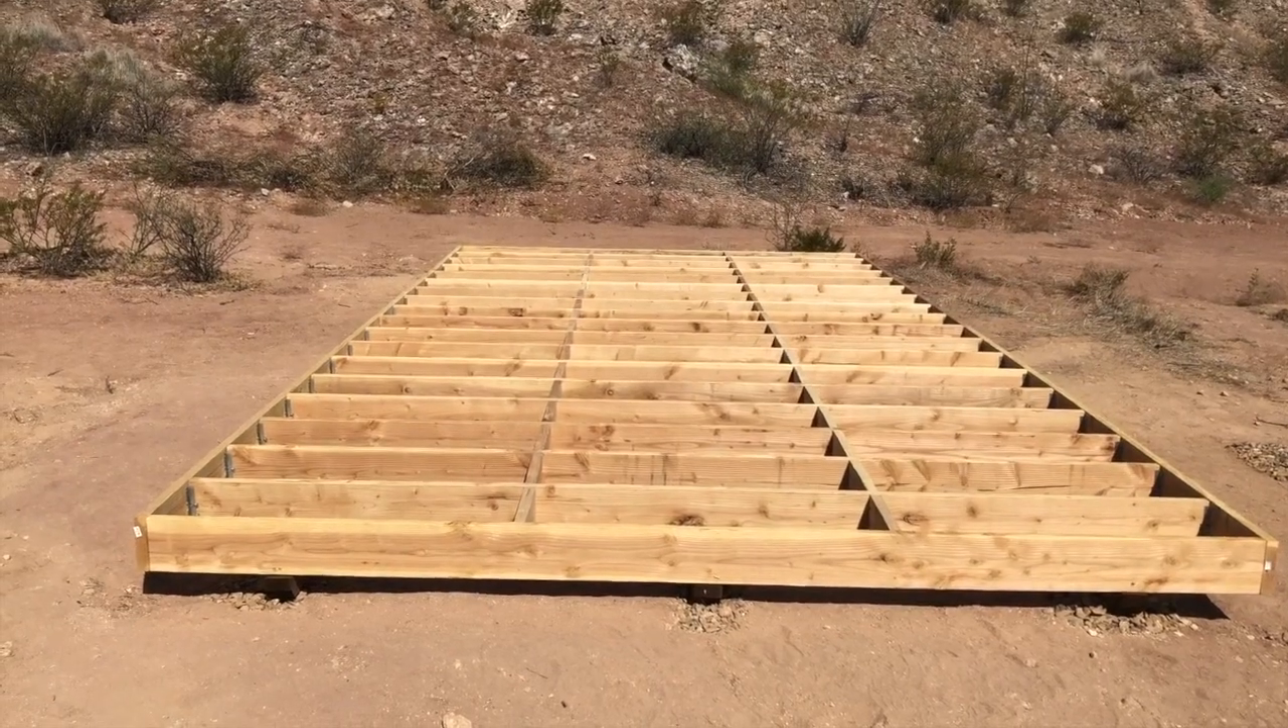Okay so here we are with the full joist system complete.